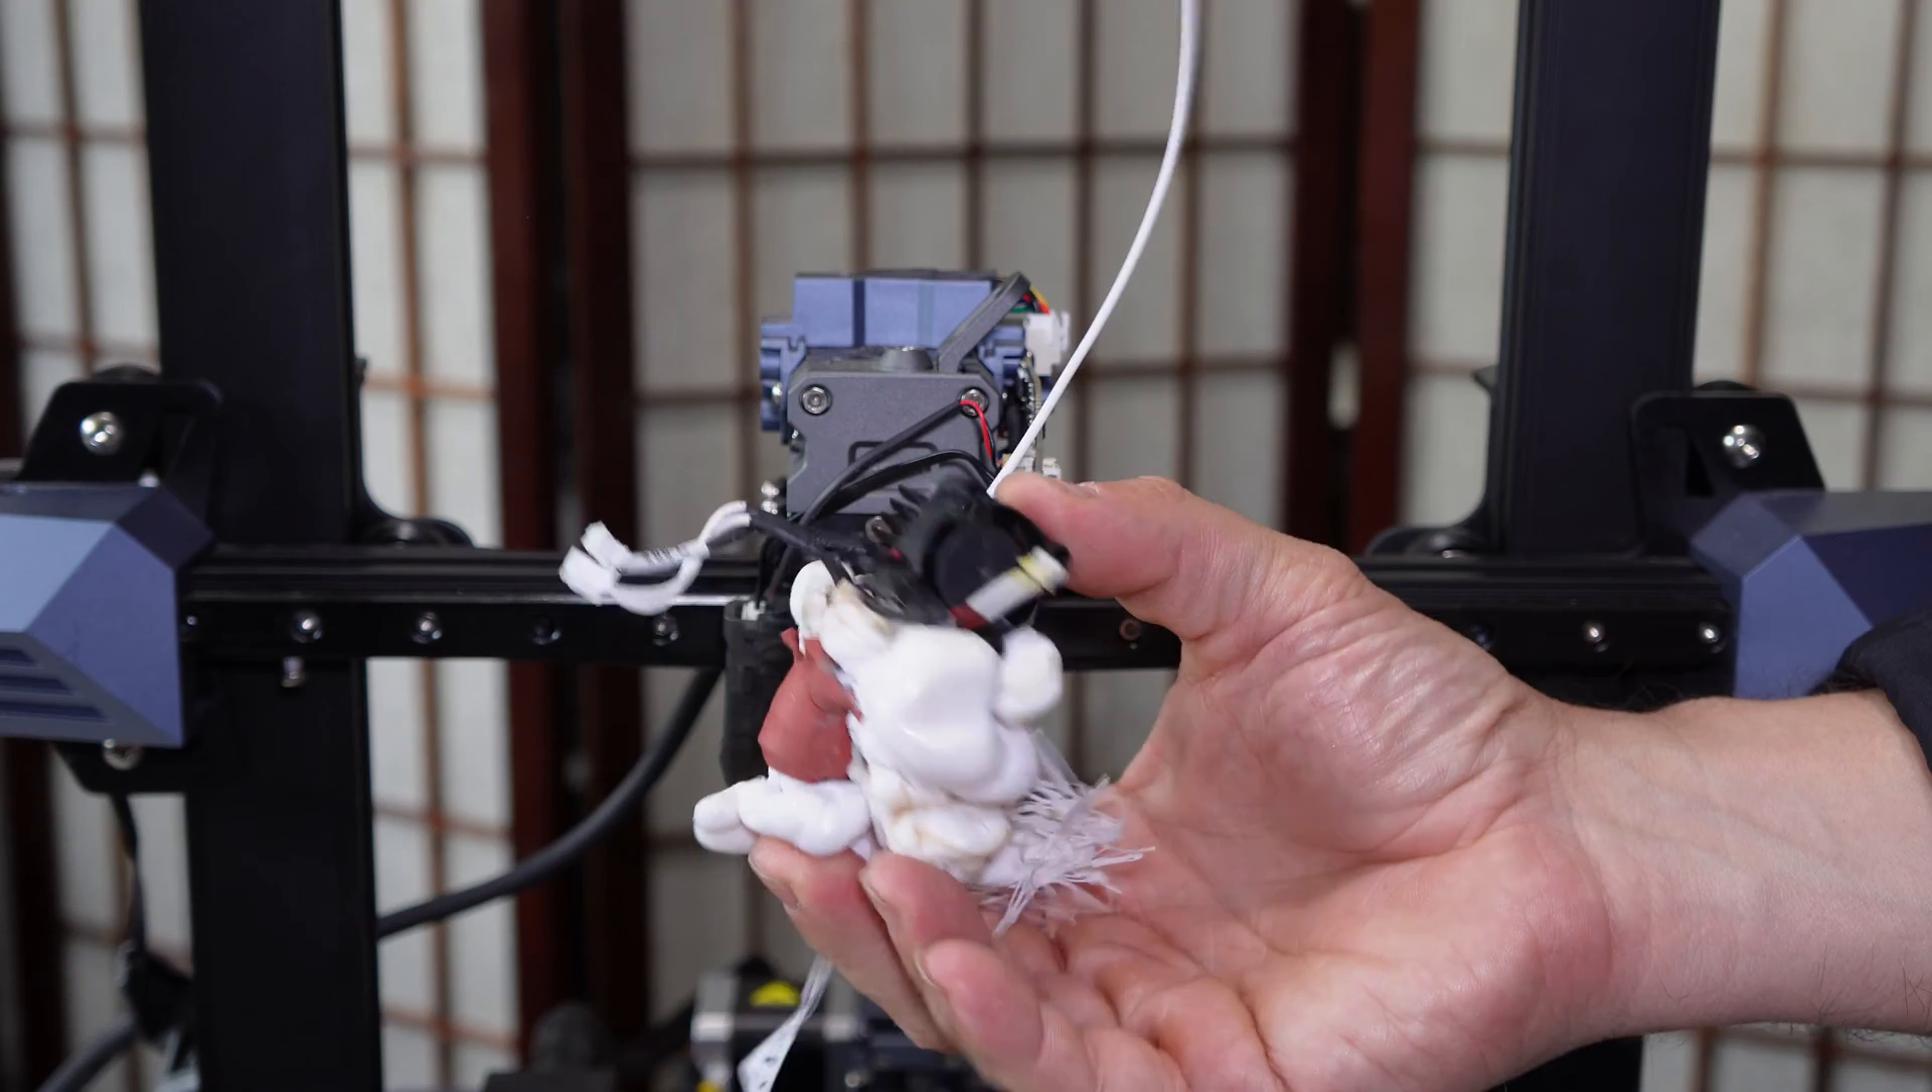We have removed the entire hotend with the blob of death attached.